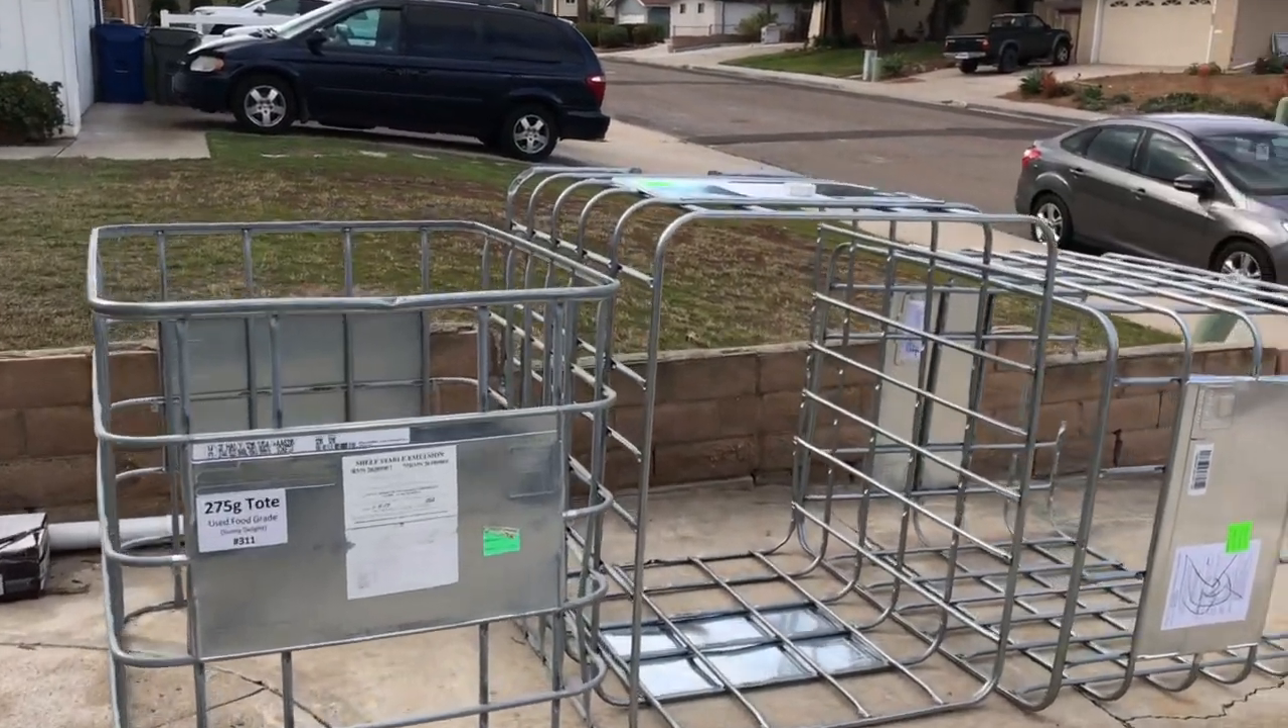But the last video I showed you we got the totes and so this week I took the cages off the totes.